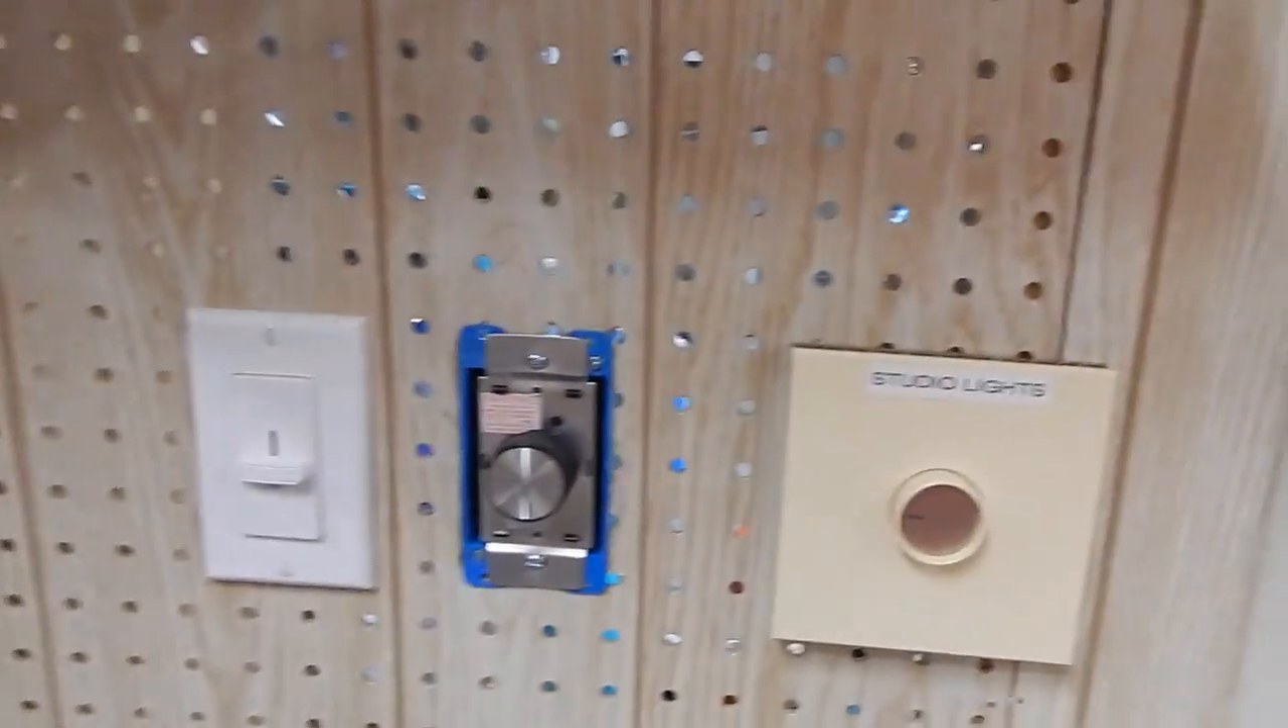I've got wall controls in. I don't have a plate for this one right now.